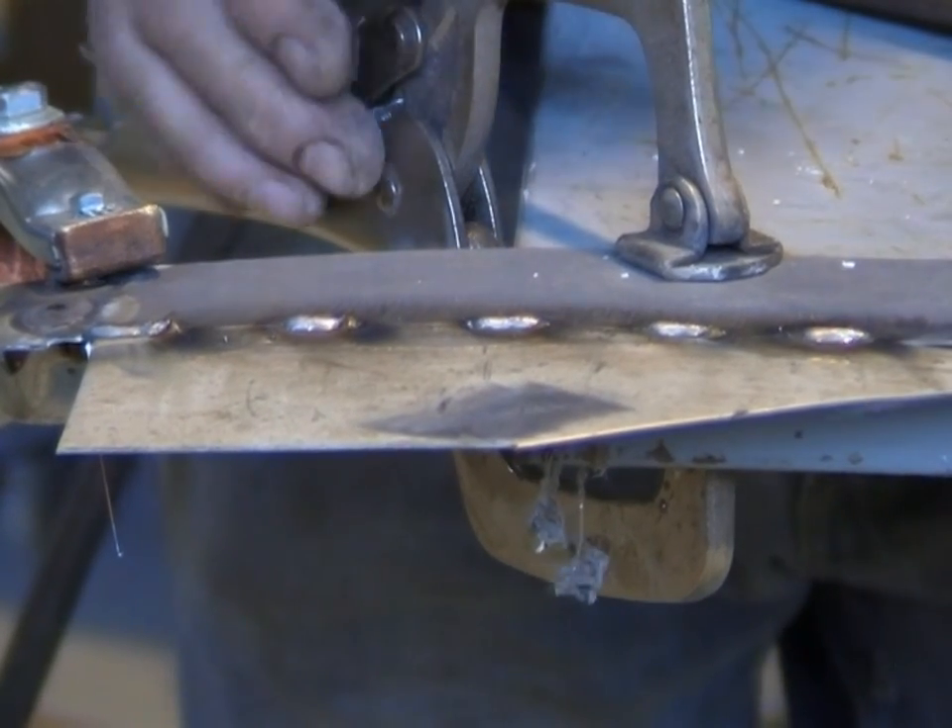Okay, I've done my first pass of welds now, and as you can see, they are probably about 5 eighths of an inch long, 16 millimetres, and that's a good amount to actually do because it'll cool down quickly.